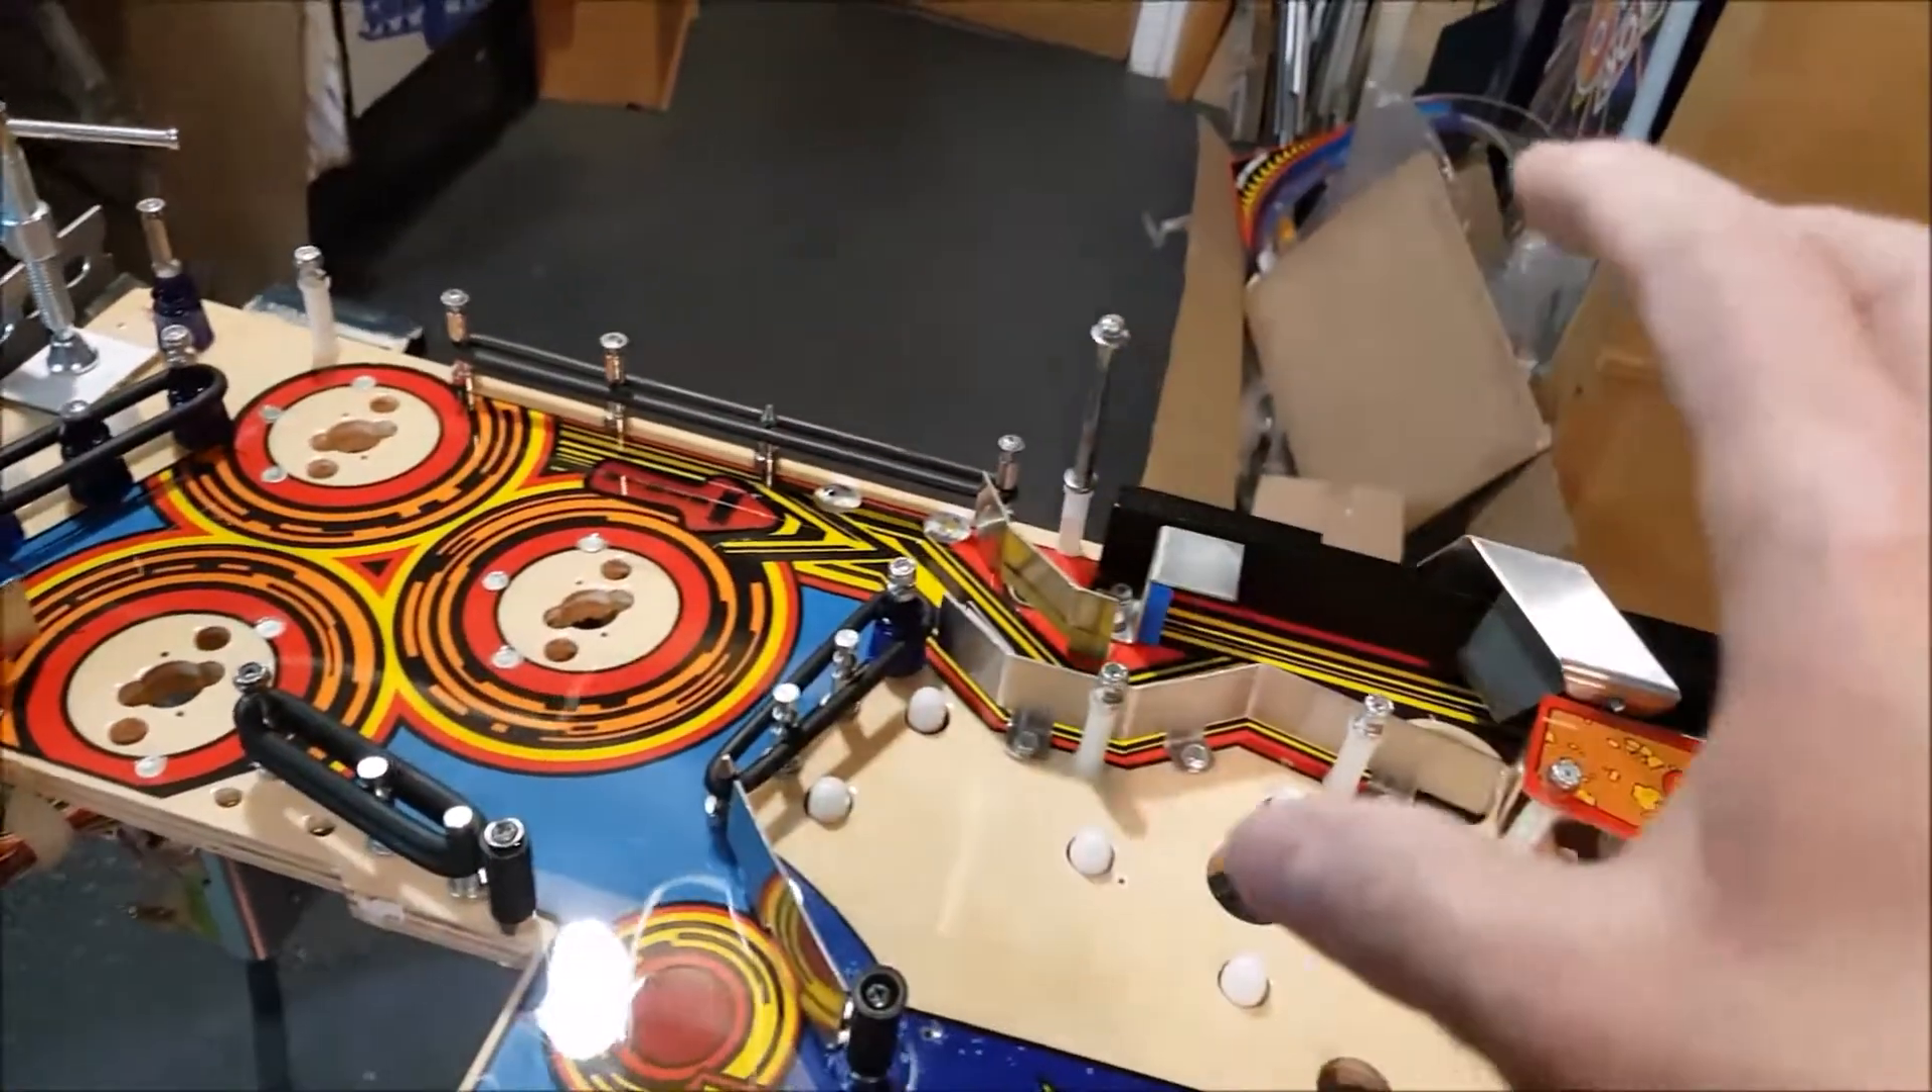Right now, what I'm left to do is put back the pop bumpers.